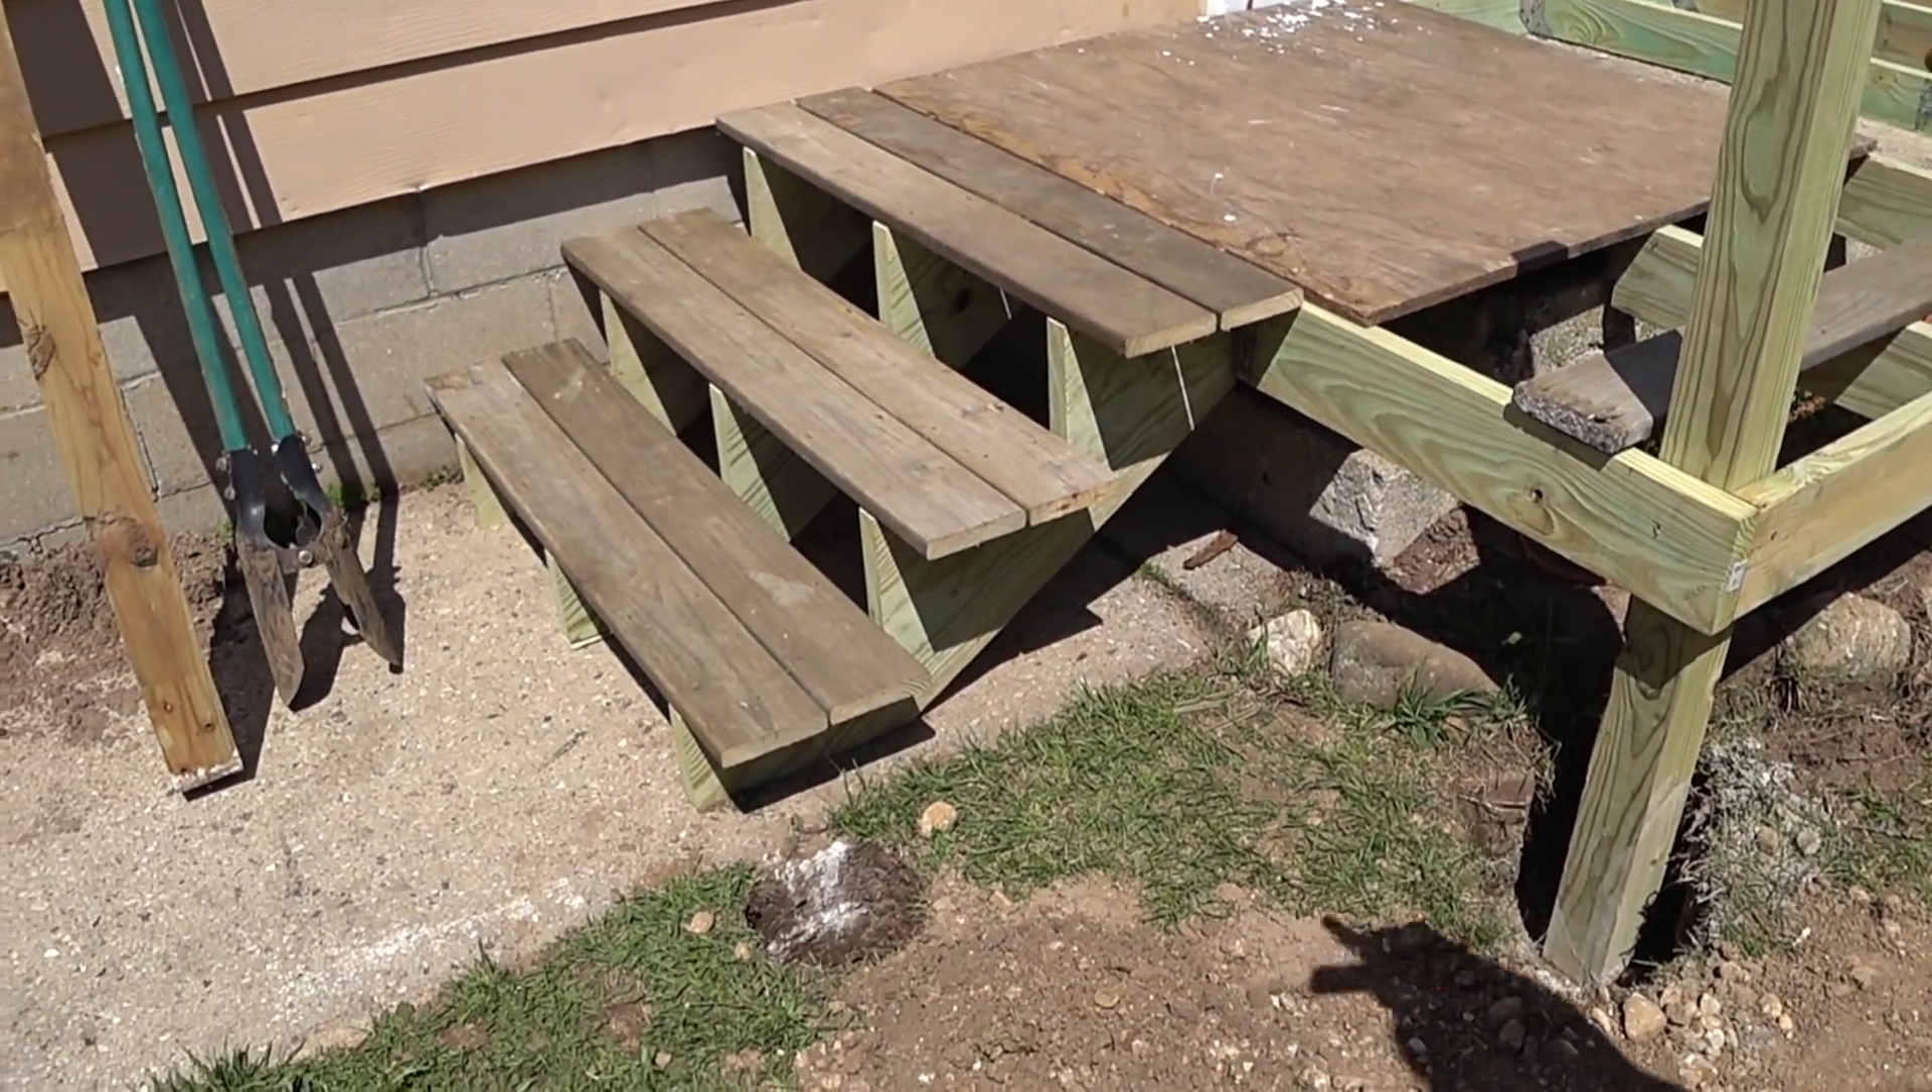But I came out and I got those steps built and got those all cut and laid into place and everything and they're all good to go.